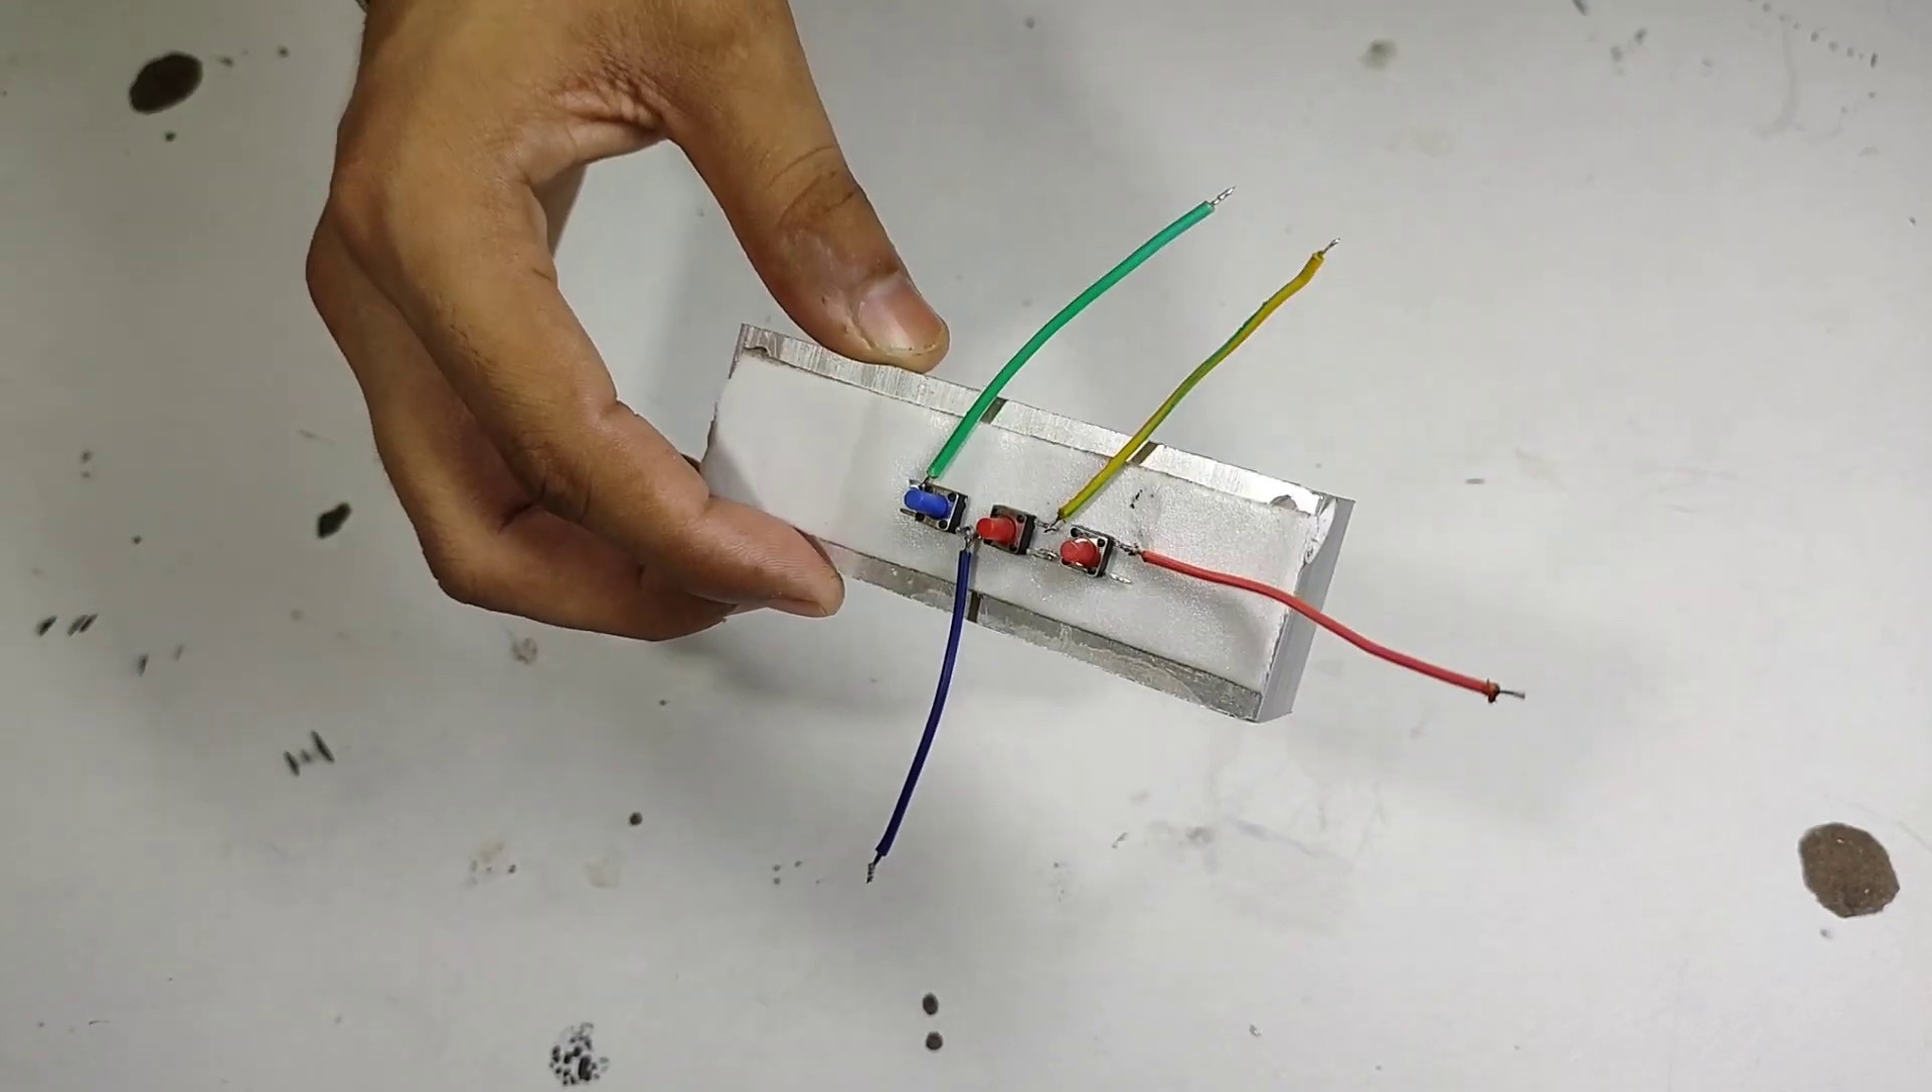फाइनली यहाँ पर मैंने कुछ इस तरीके से वायर लगा दिया है।